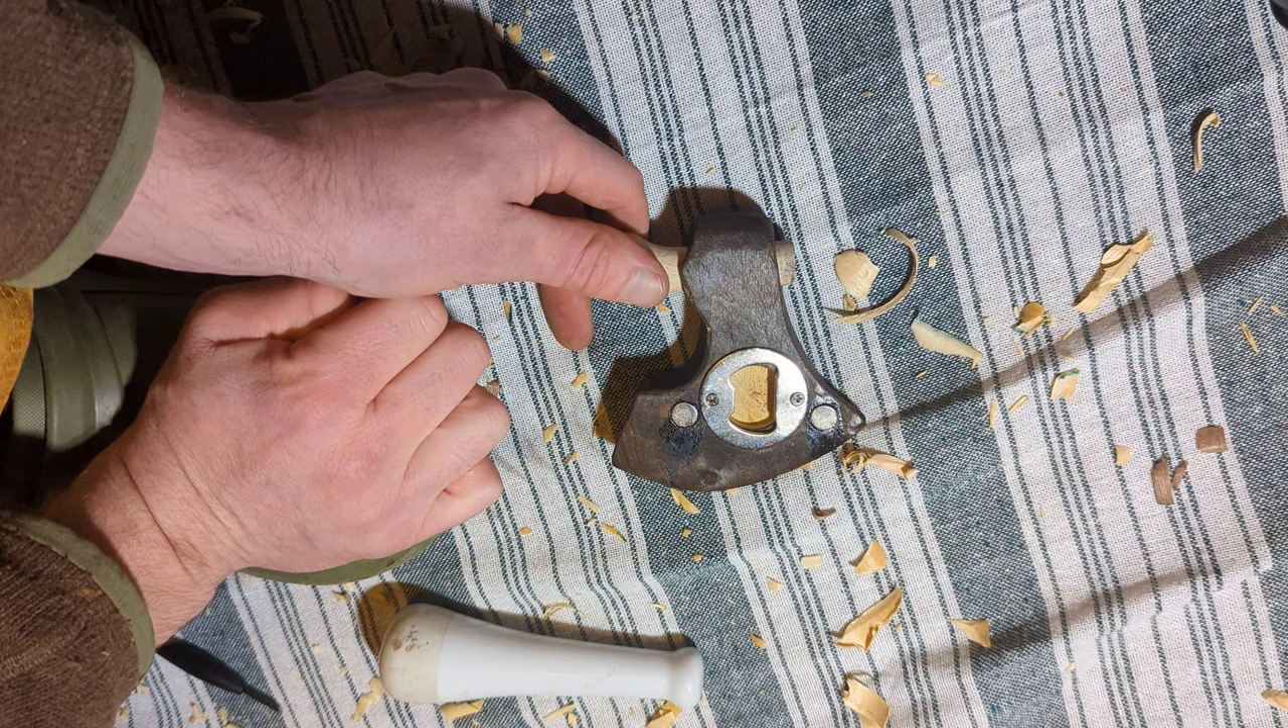We've put in the bottle opener into place and we've just put the two screws in.